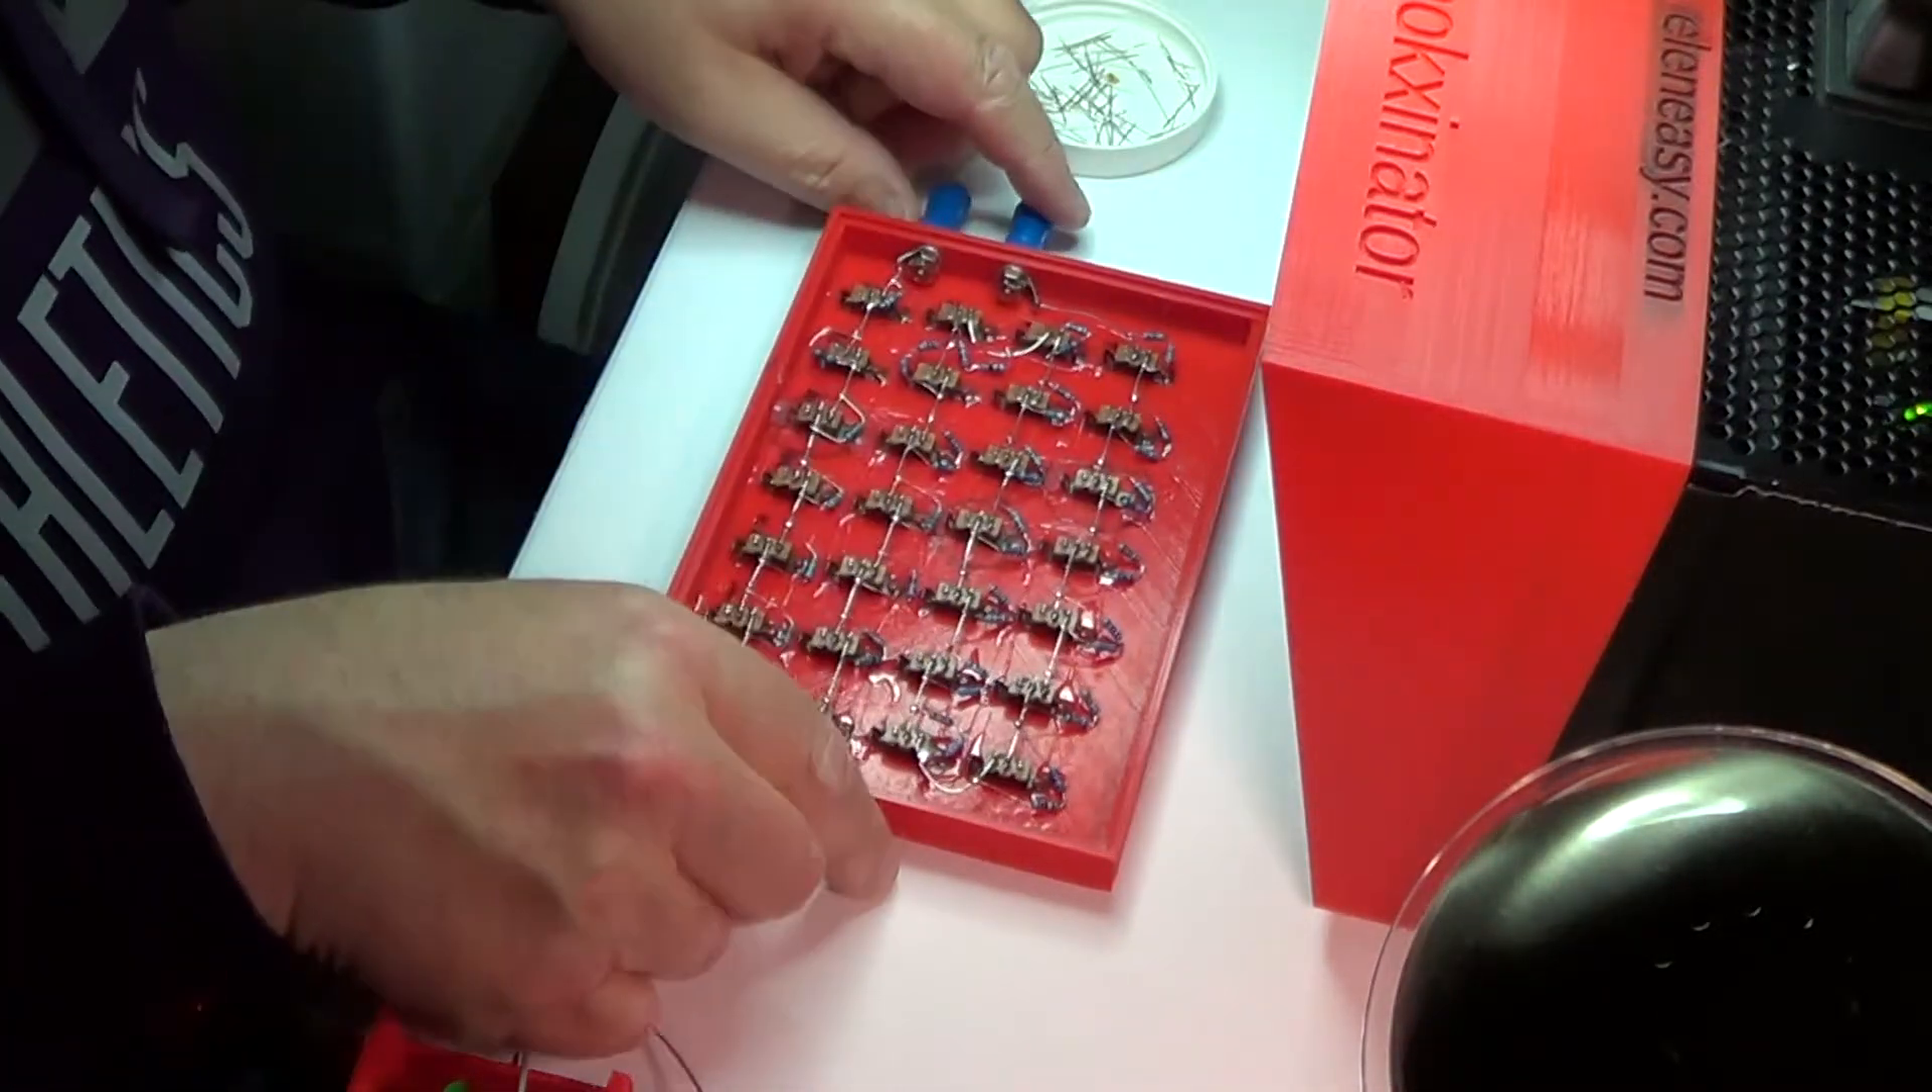And here is the final result of the resistor's placement.